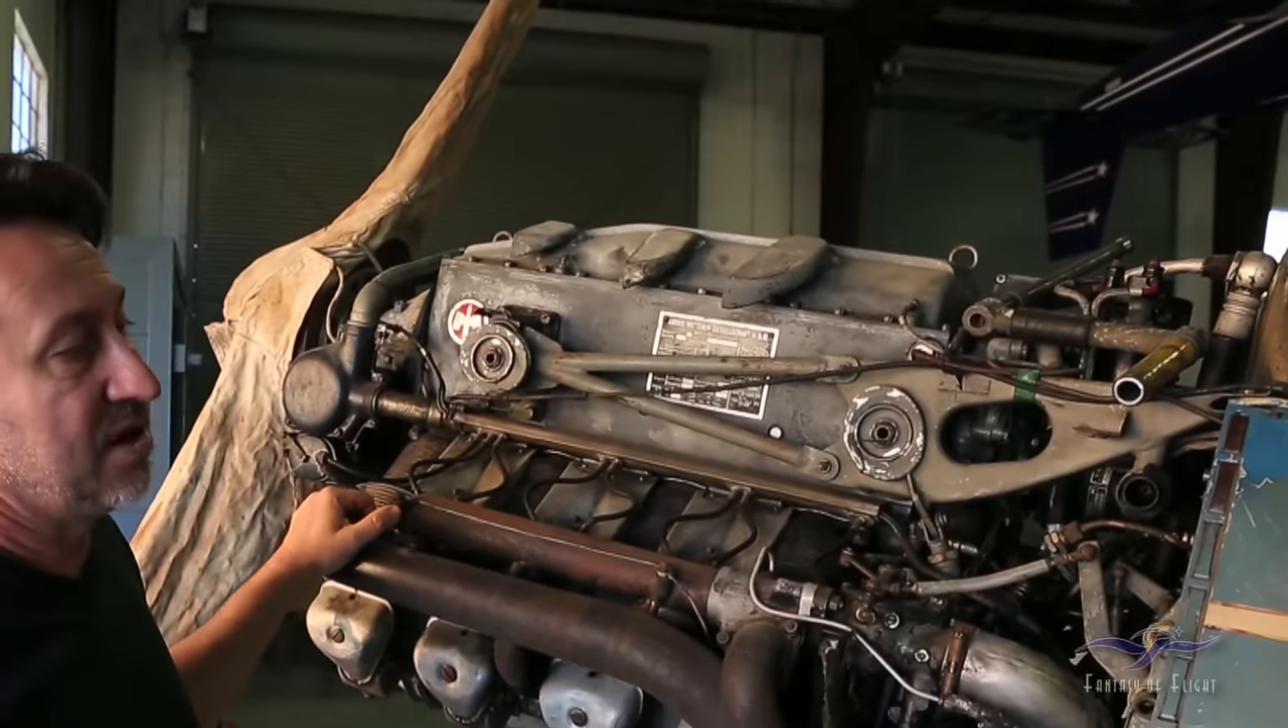Also, you'll notice that the cowling is off the airplane.